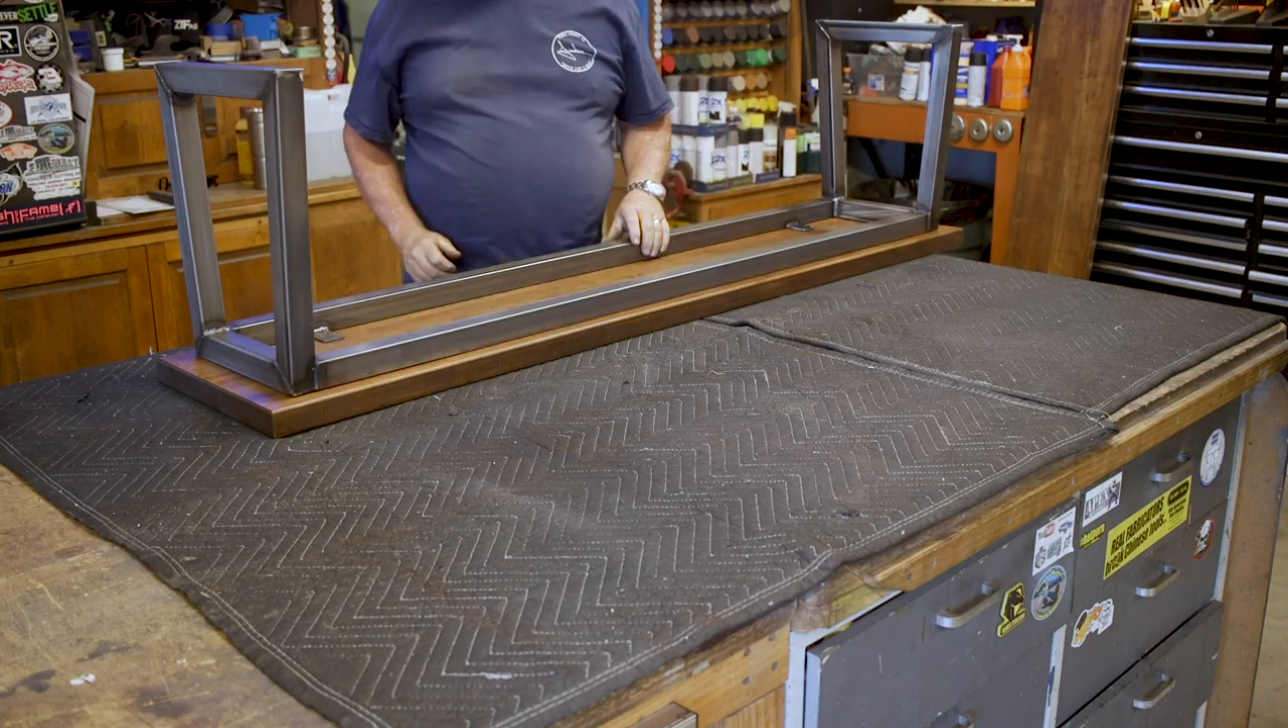There's the bench top and then here's the frame and that just fit on there pretty good nice and square a little cantilever all the way around.